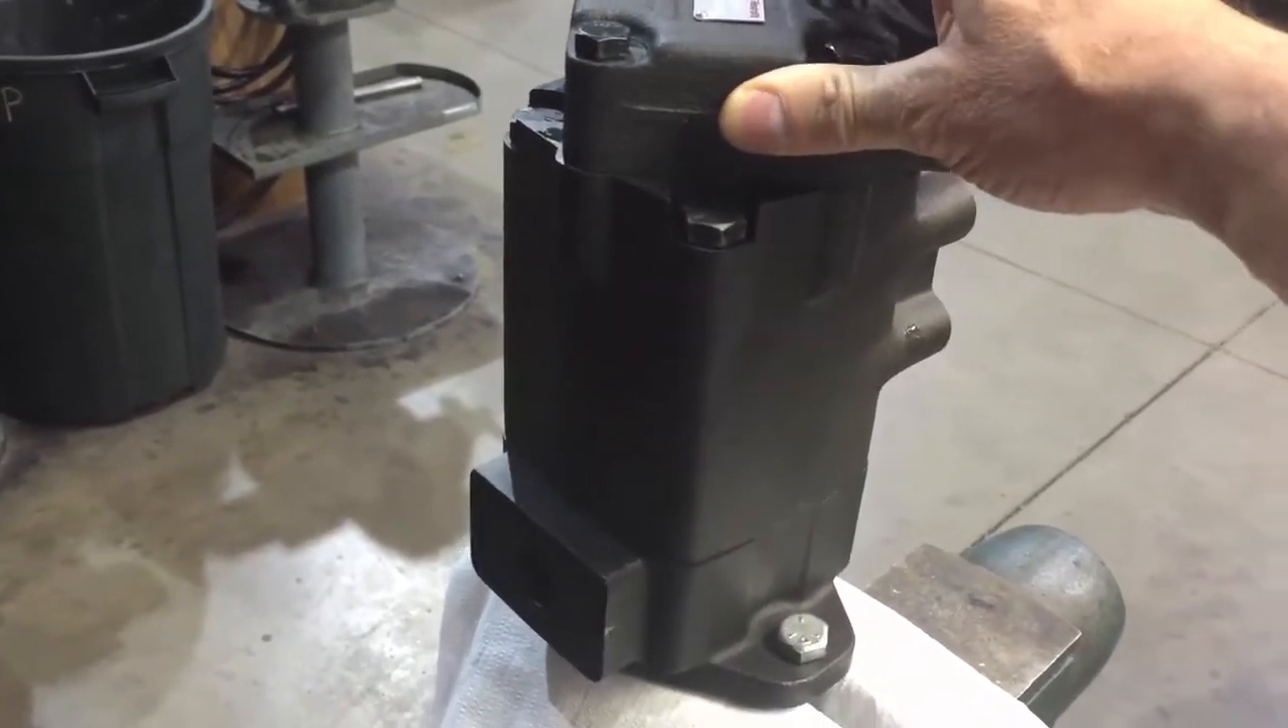And what we also have done here is we've inserted a bolt into one of the mounting holes here so that as you're either tightening up the bolts or loosening them up, it's going to prevent the pump from rotating.